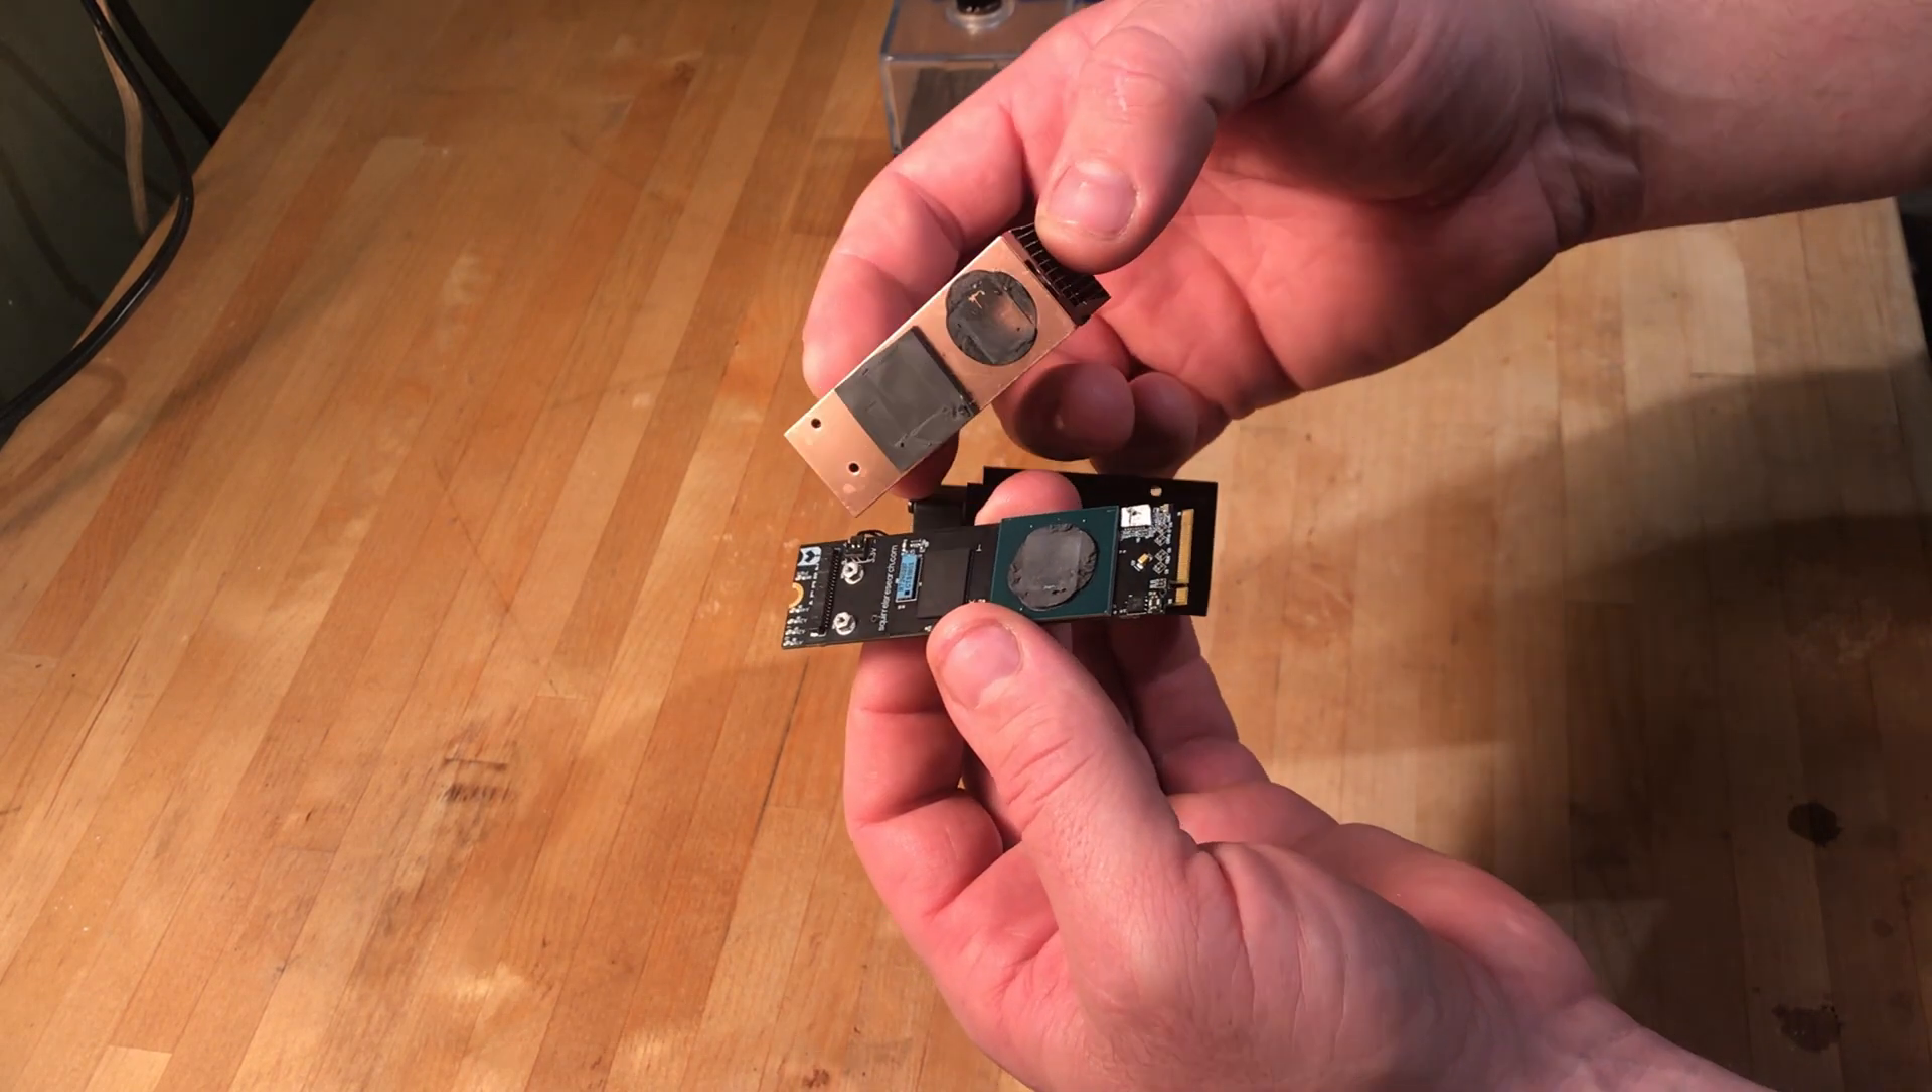So, as you can see, we have the copper heat sink and such off of the actual FPGA.